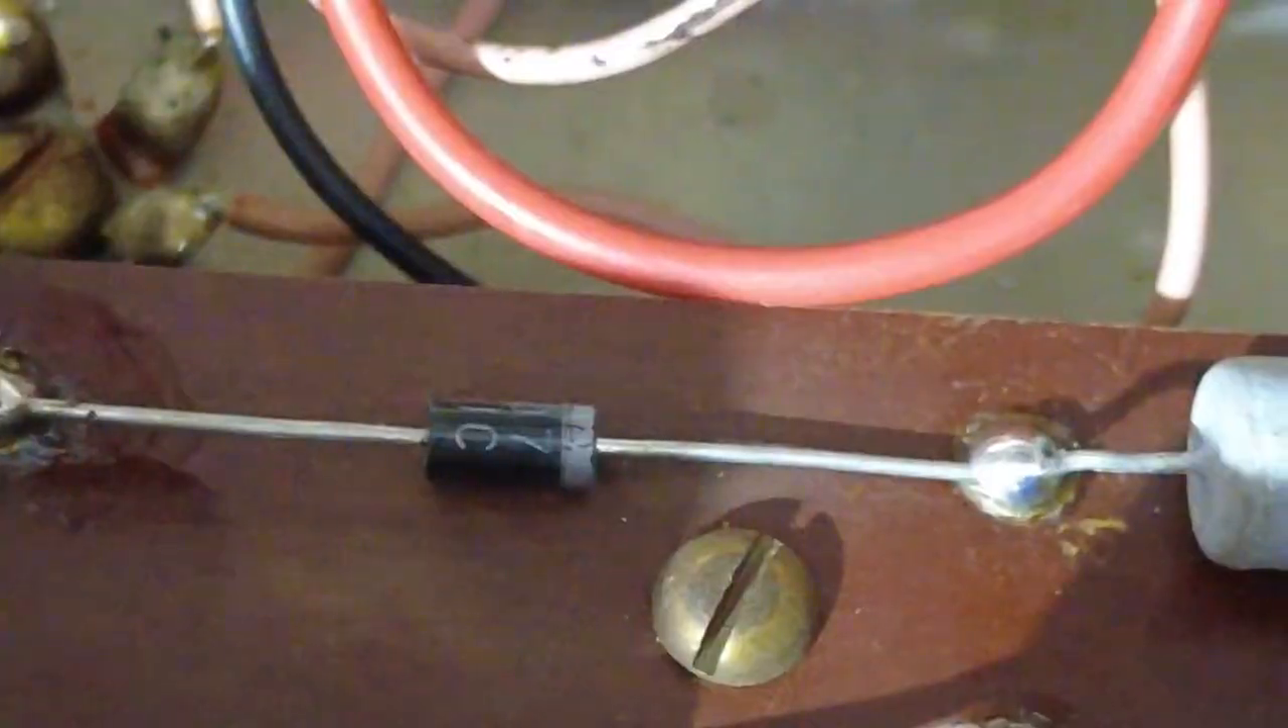We've got a new diode in there as well.